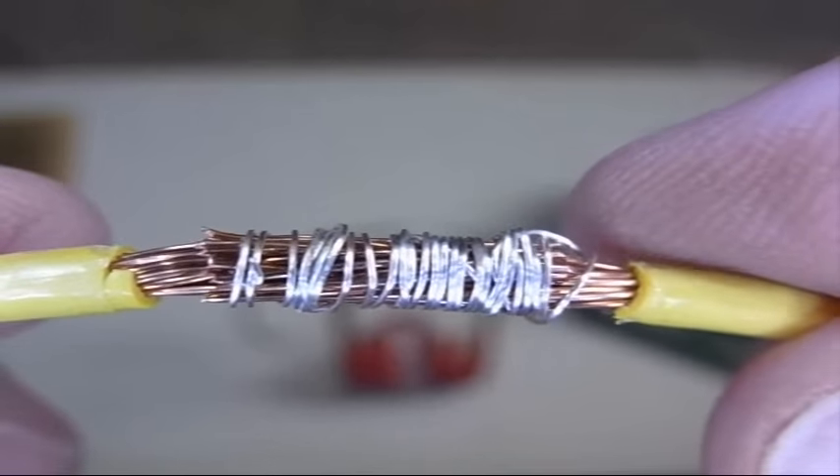I've wrapped this joint with another small thin piece of wire.